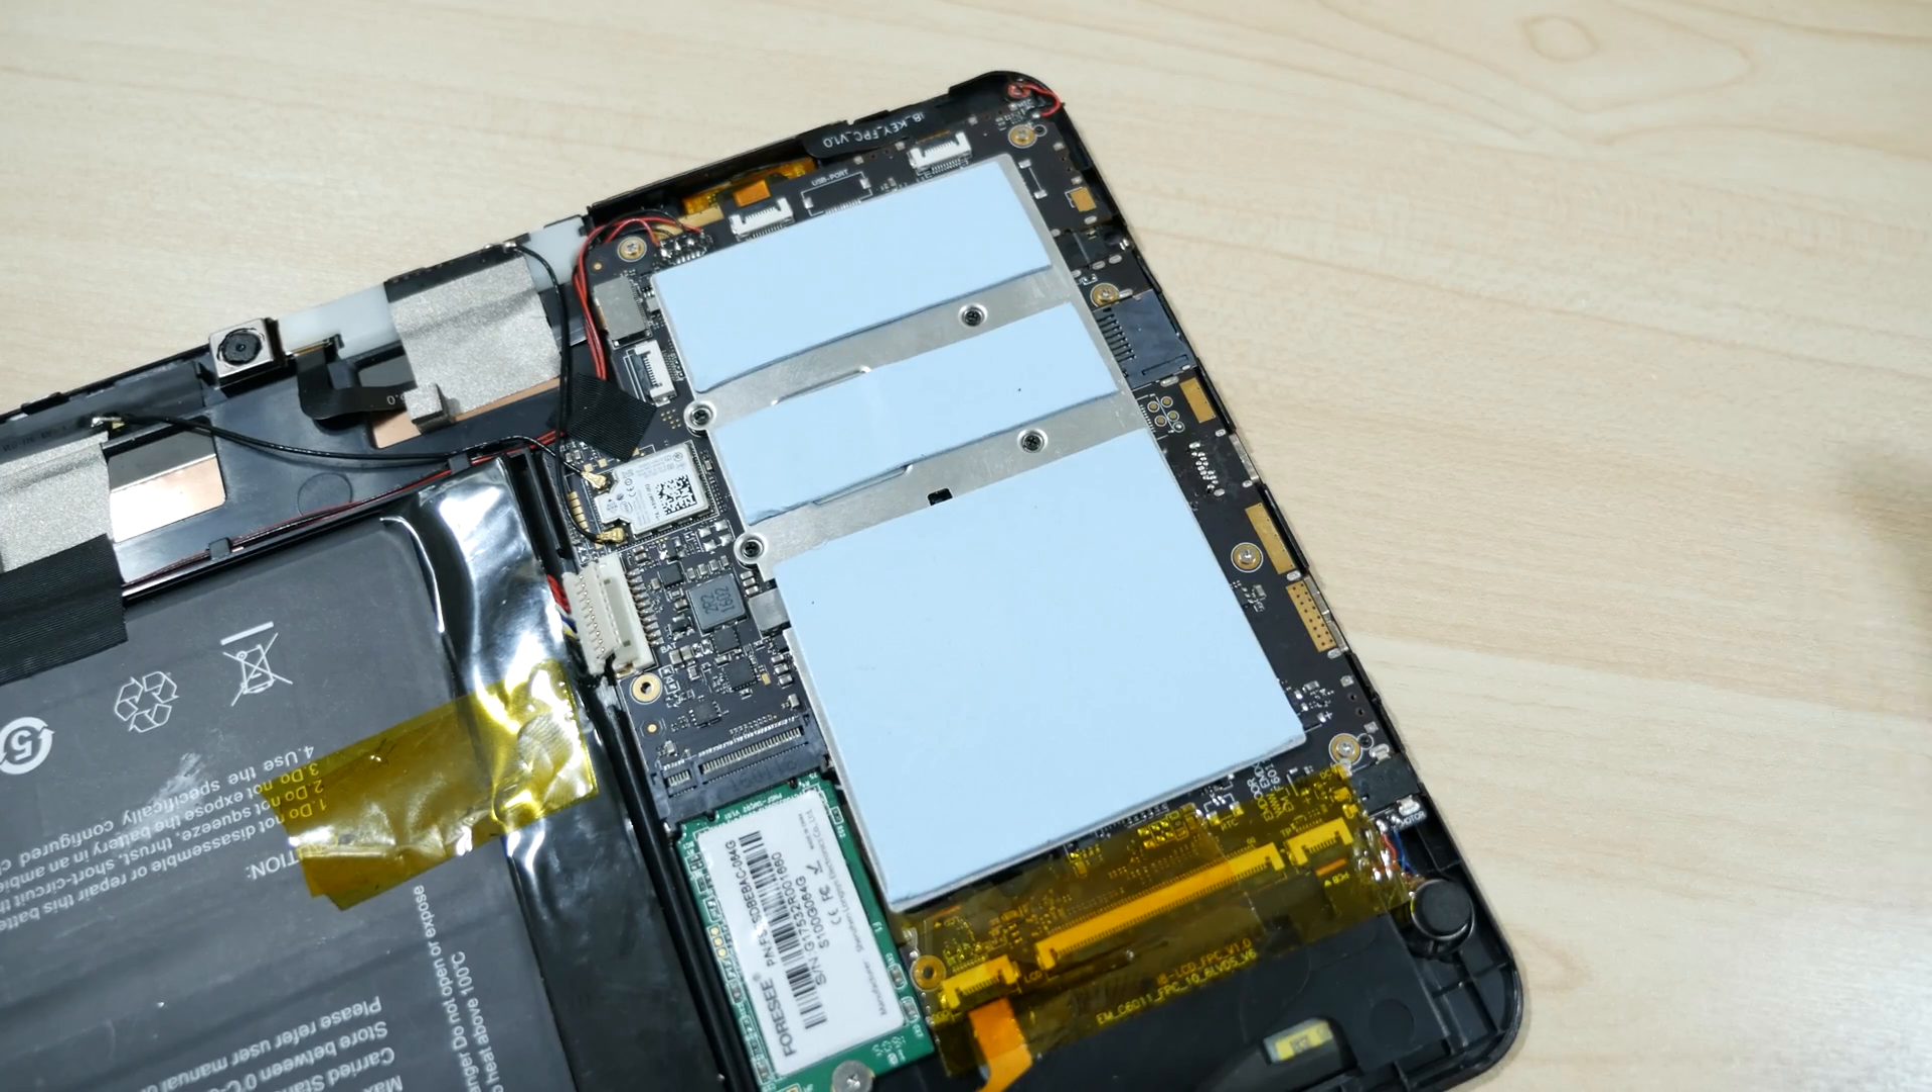I did leave a little gap for the screw holes just in case but this layout does cover most of the heat sink and should transfer a lot of heat.